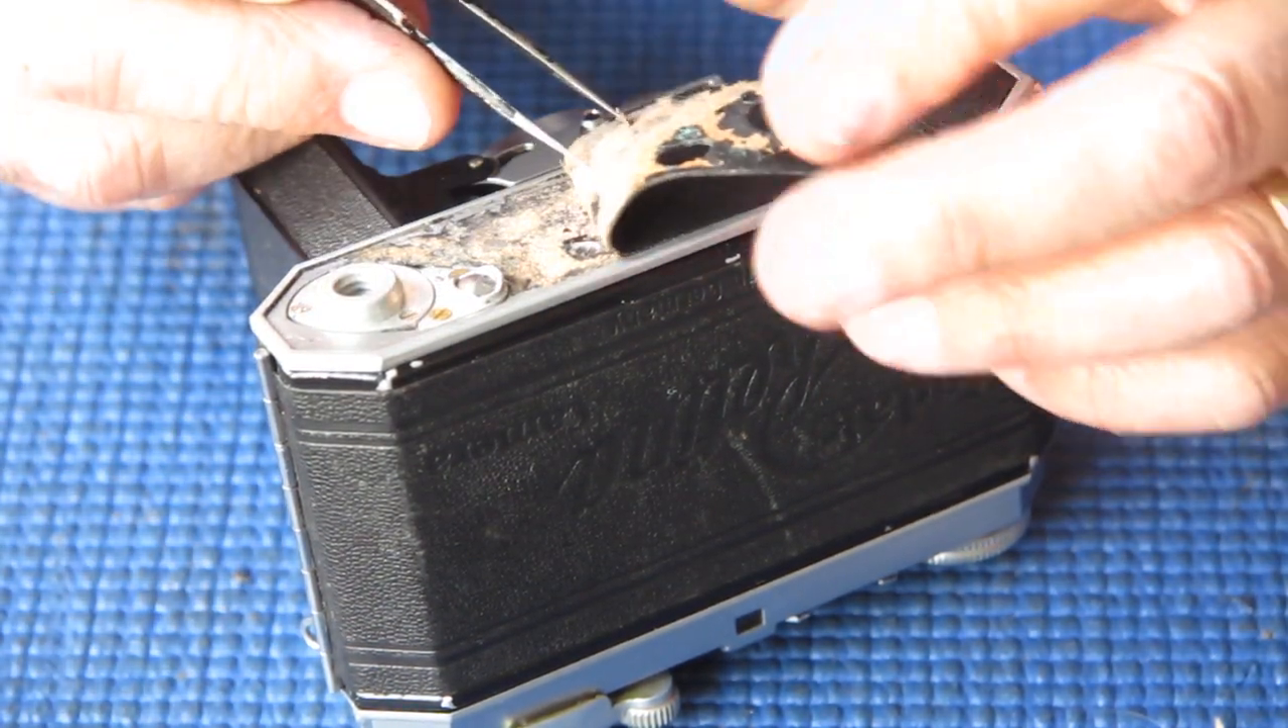So here's our camera body all pretty much complete. All that remains for me to do here is to glue my leather back in place.